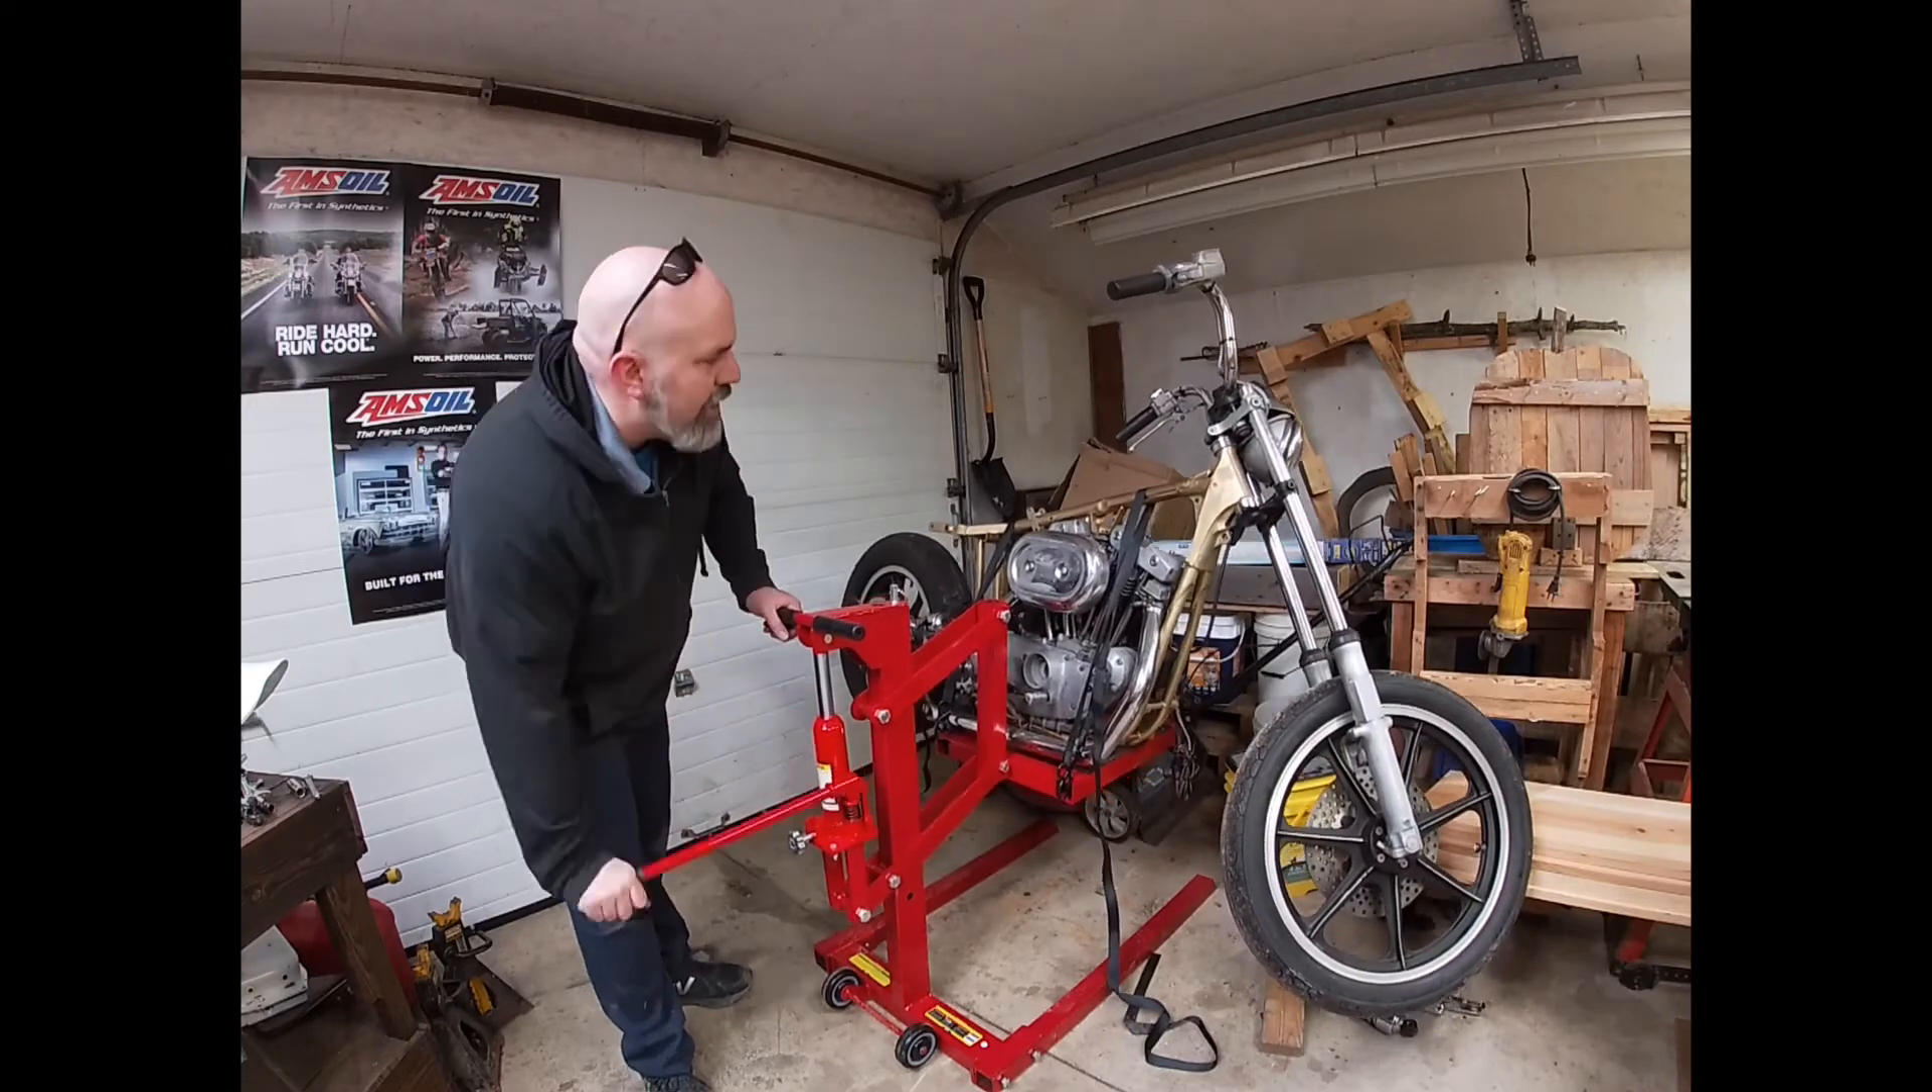Here you can see the sportster up on the lift with the lift all put together.